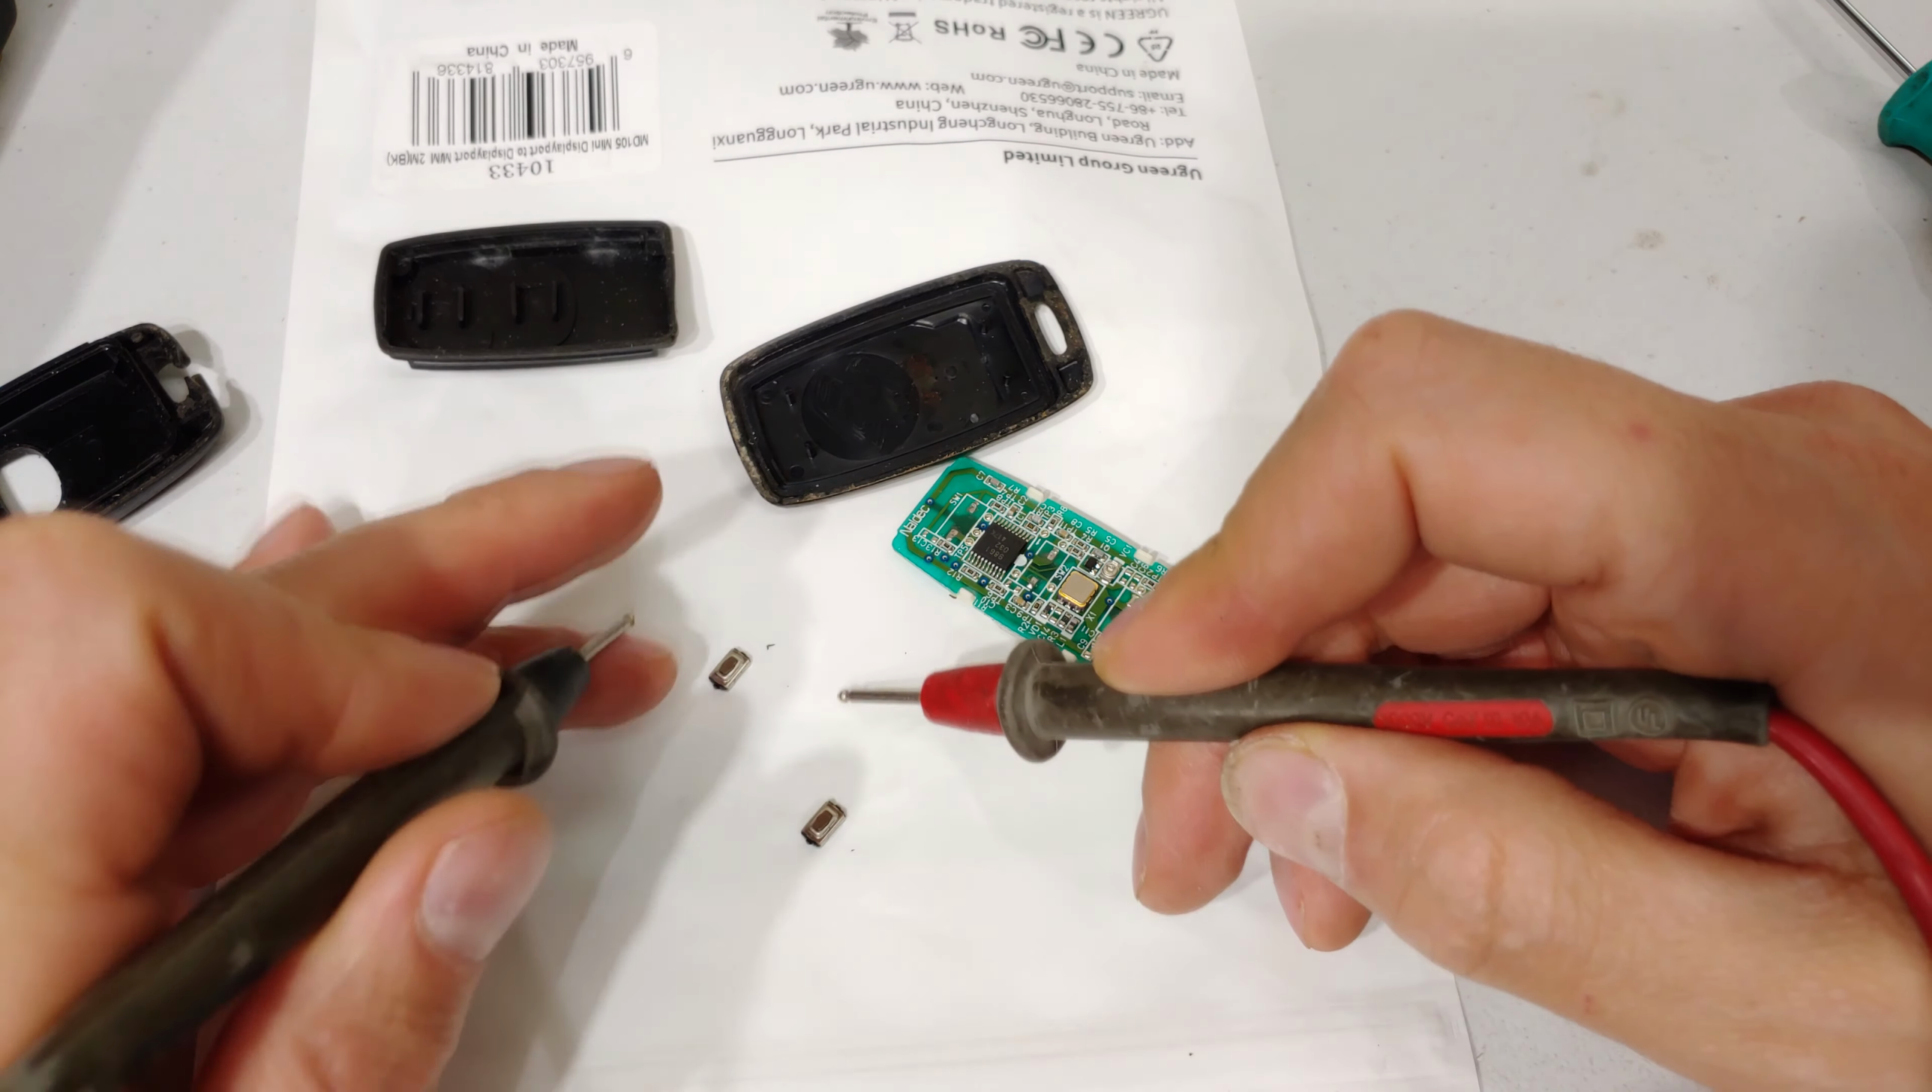So there's nothing wrong with the button it's just come off the circuit board.